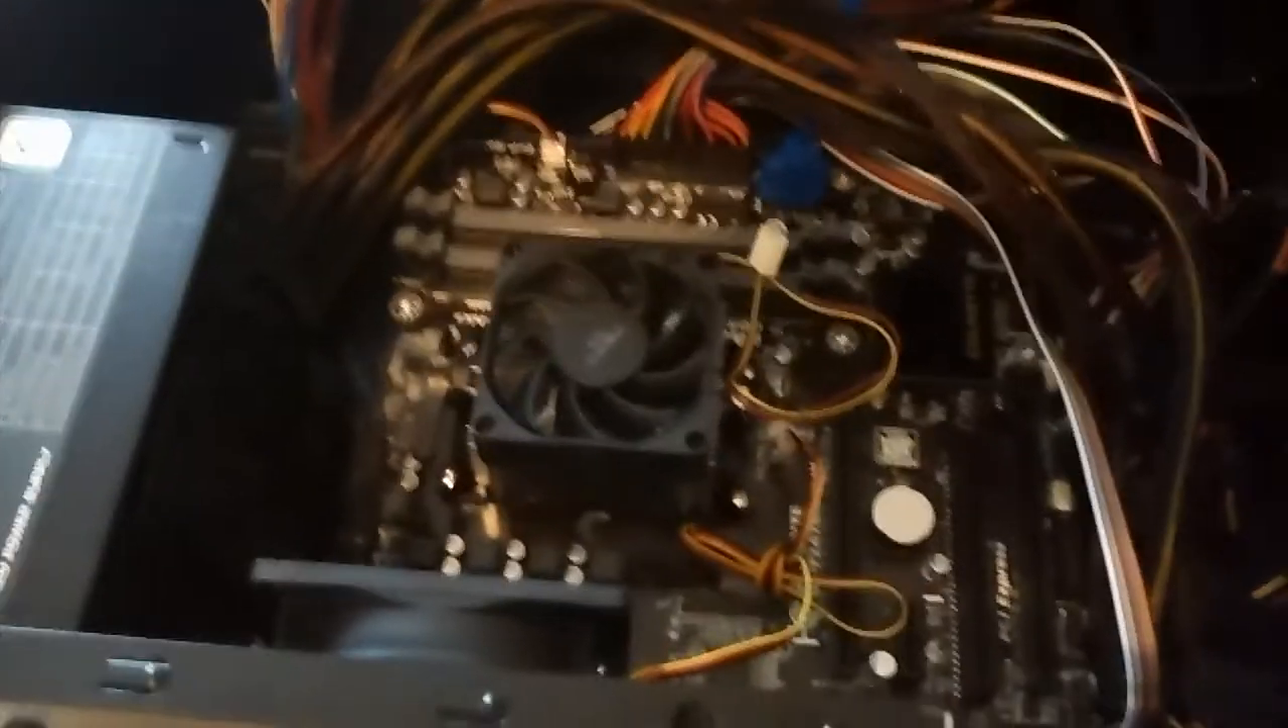The stock CPU fan is in.